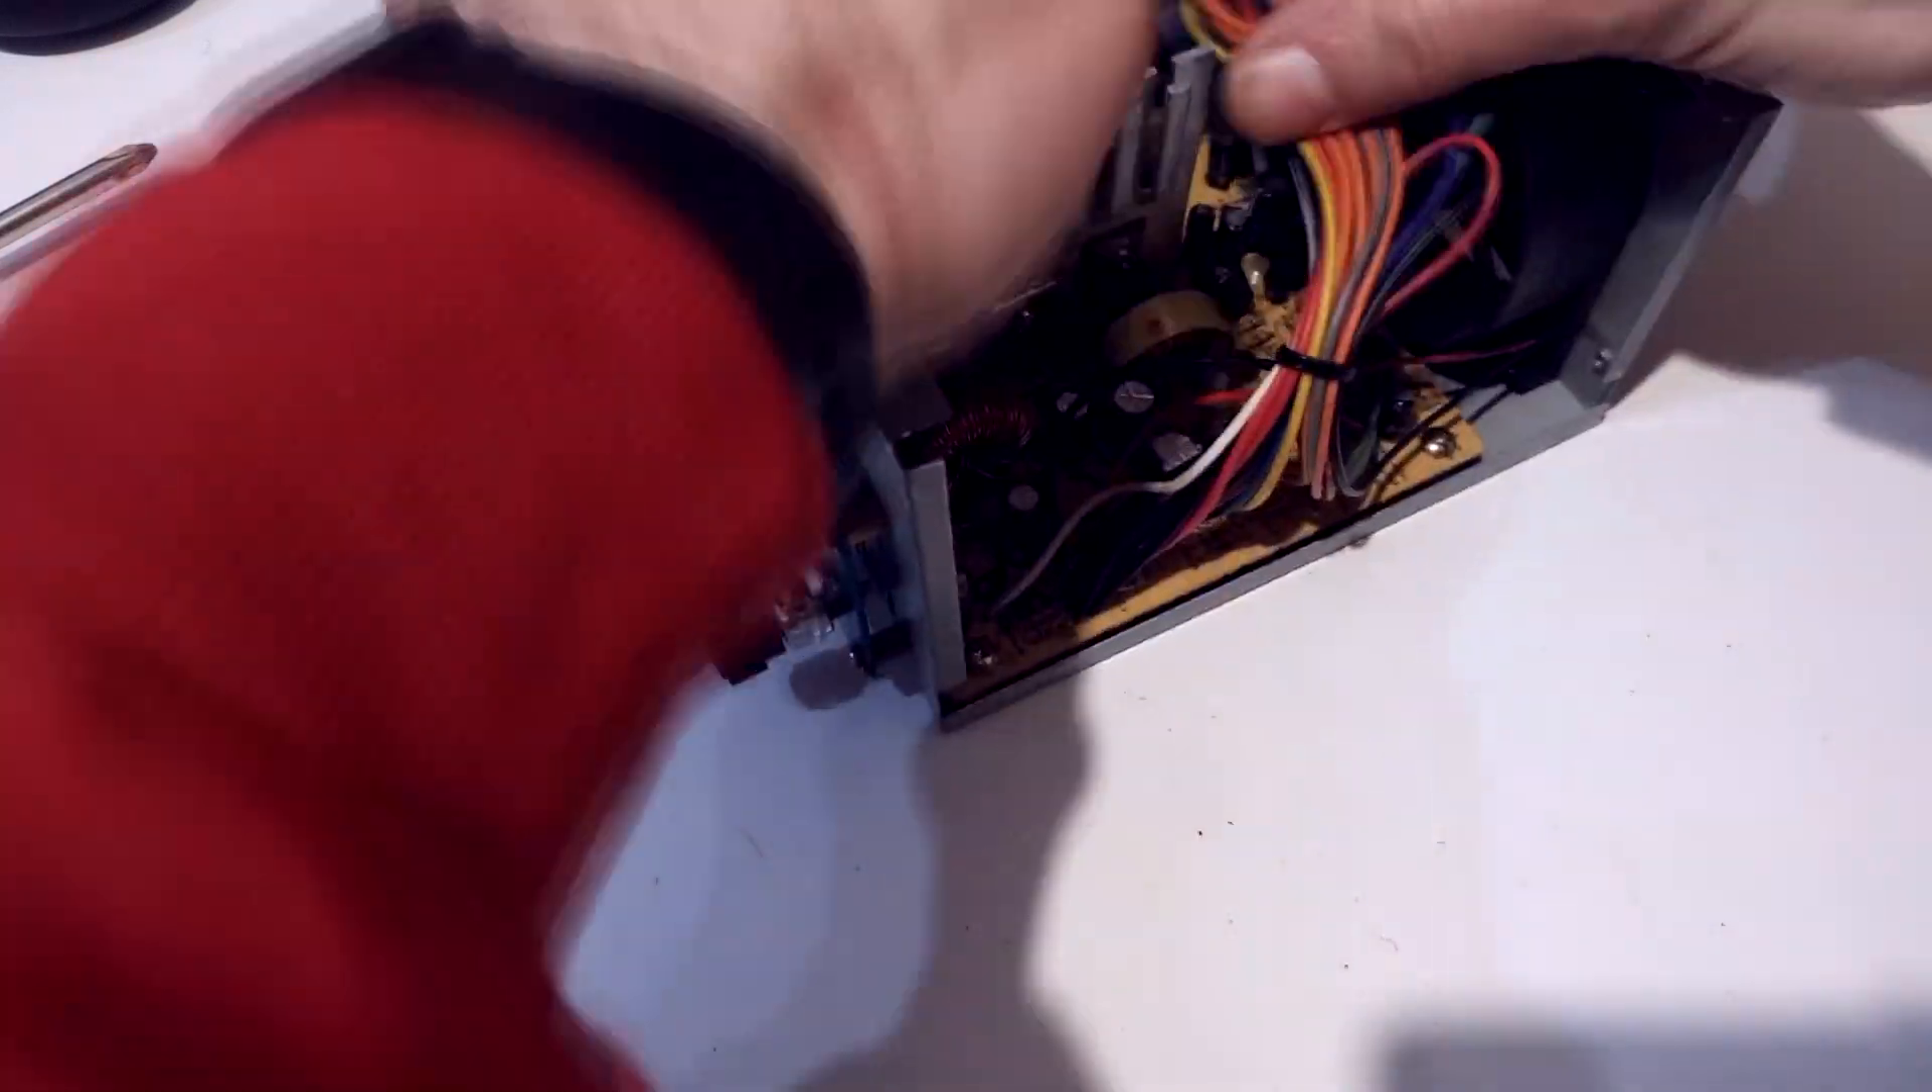Y ahora nos queda meter todos estos cables dentro de la fuente que no molesten.